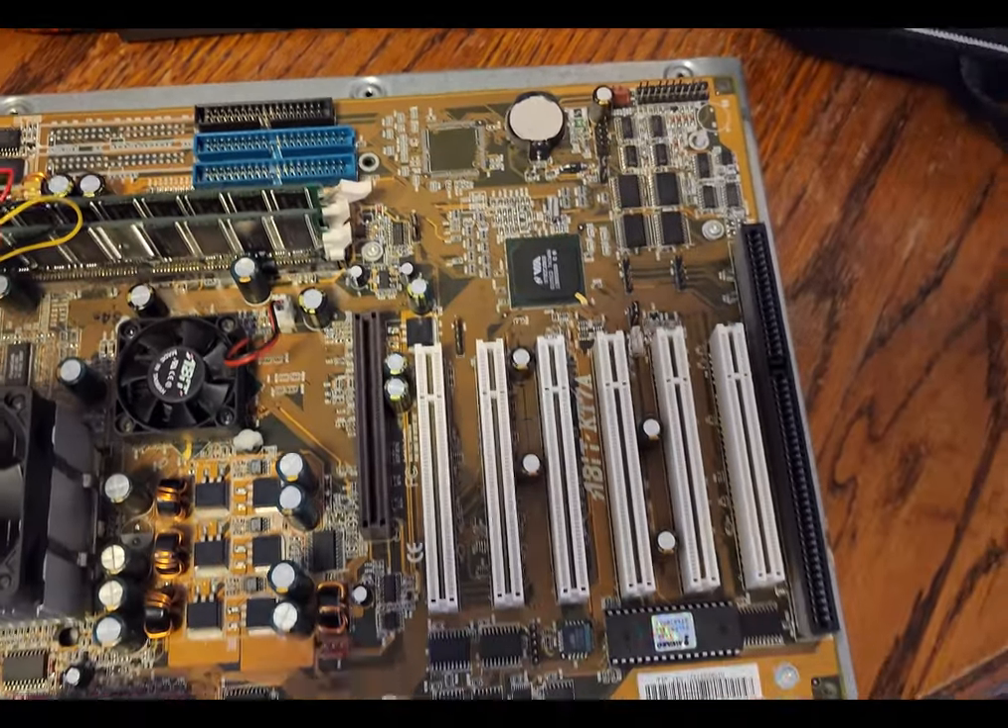Got the motherboard removed so I can get the dust off of that as well as the rear and just give the case in general a good cleanup.